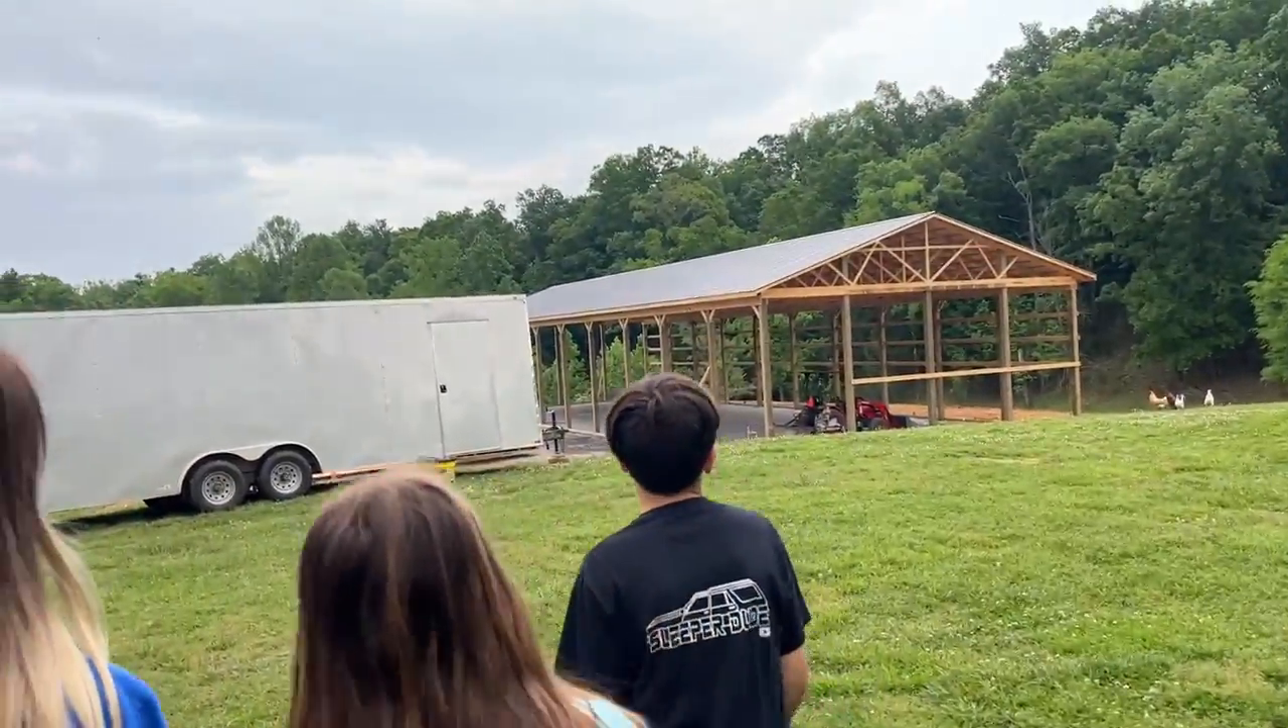Wow the whole roof's on now guys very exciting.